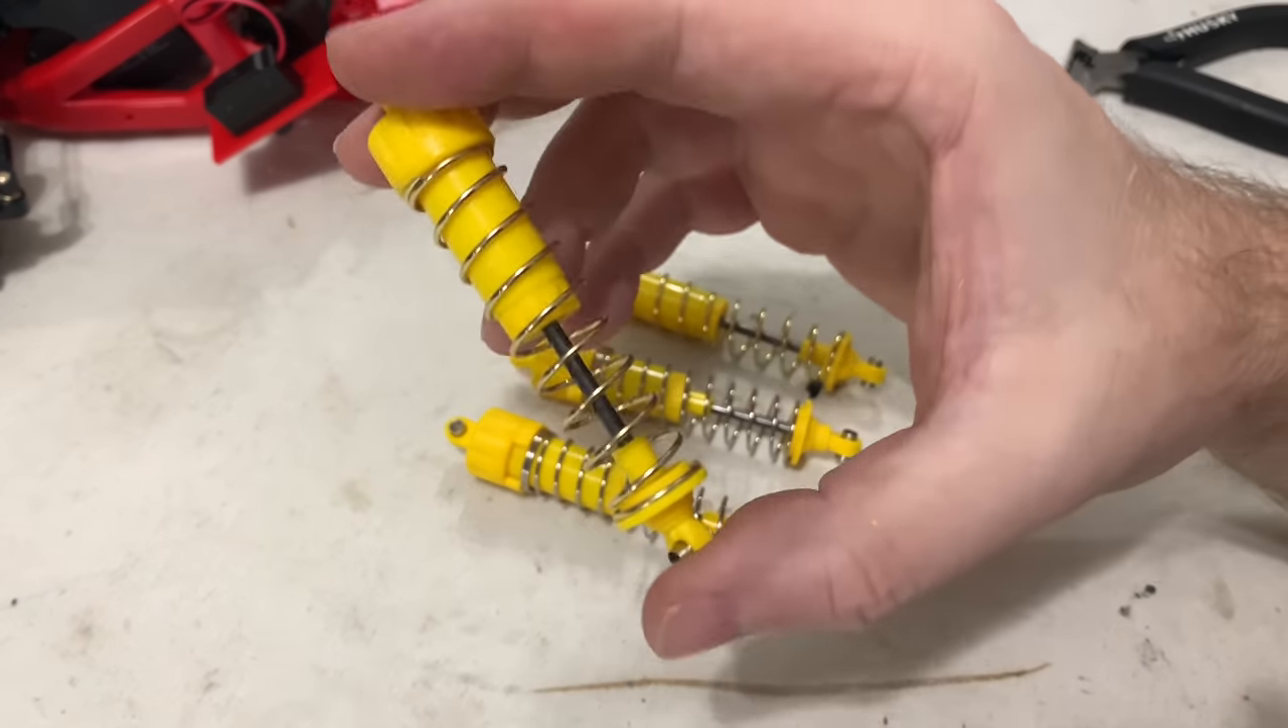That's the shocks made. So the rears have the longer gold springs.